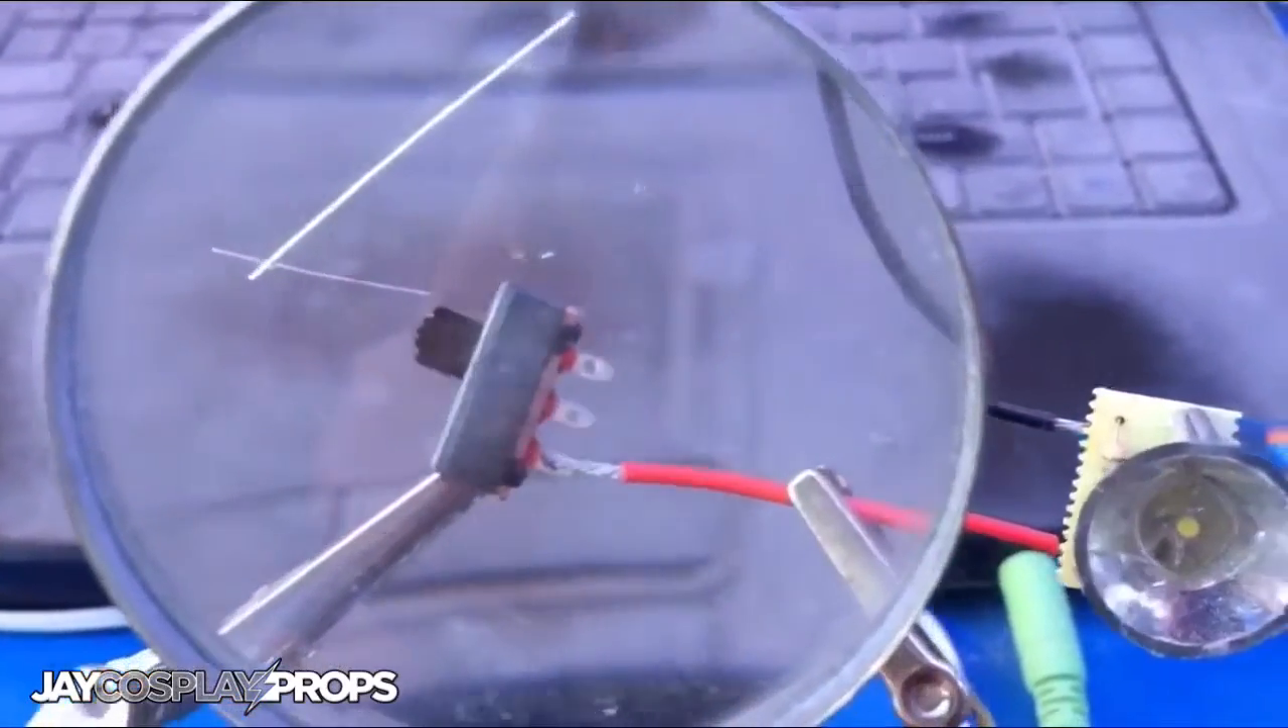I've got the switch clamped in place with the wire touching so all I need to do is add a bit of solder.